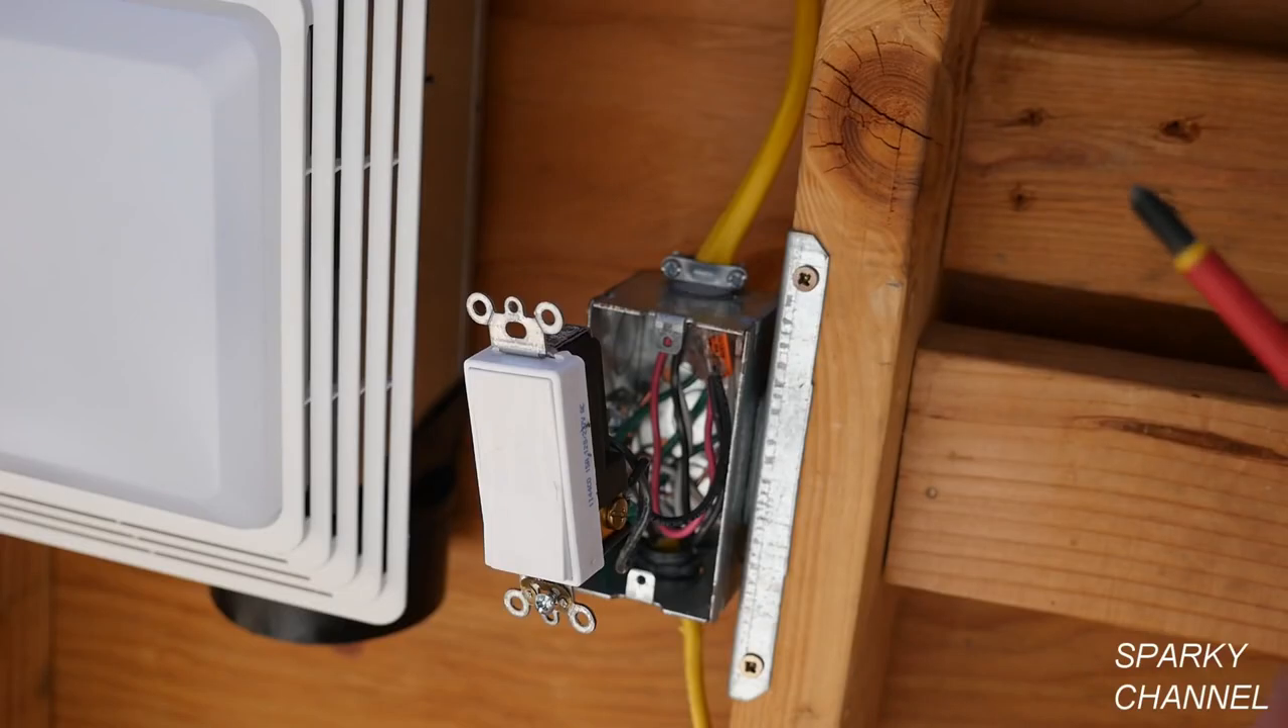So here we have the switch pulled out.